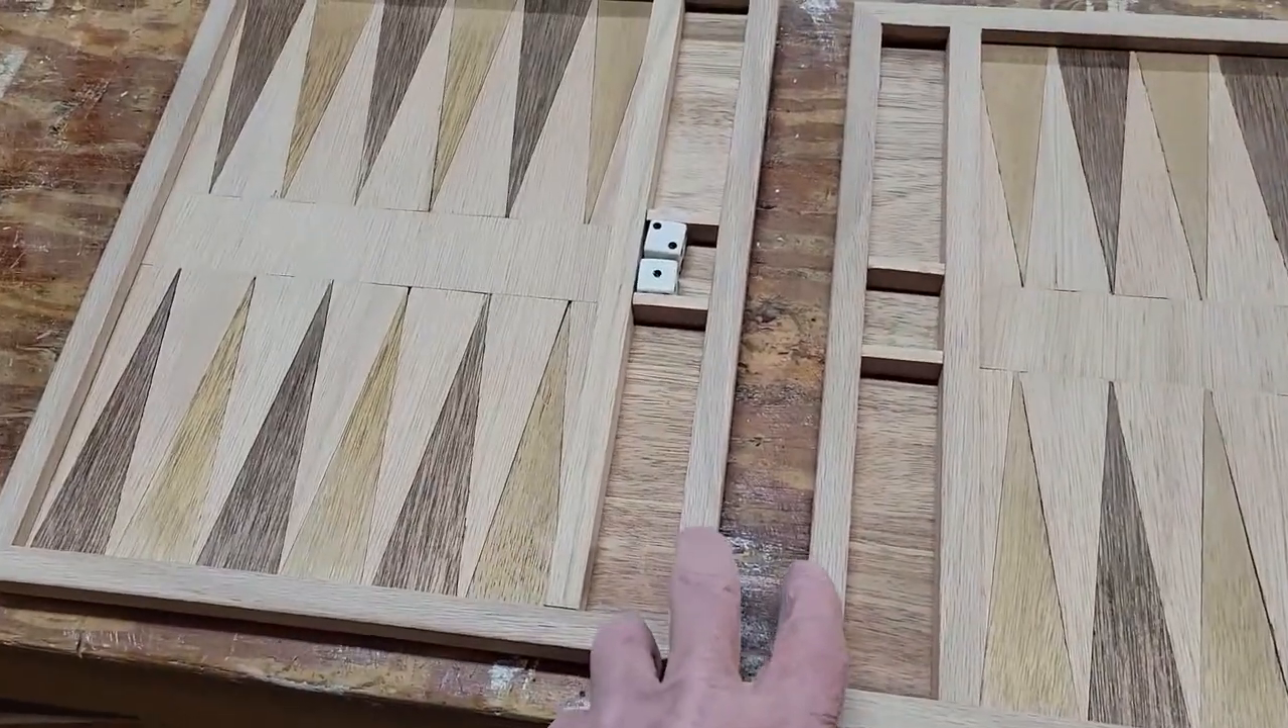I've put a couple of little dividers in here to hold the dice and then the rest of them will fit in this part here.